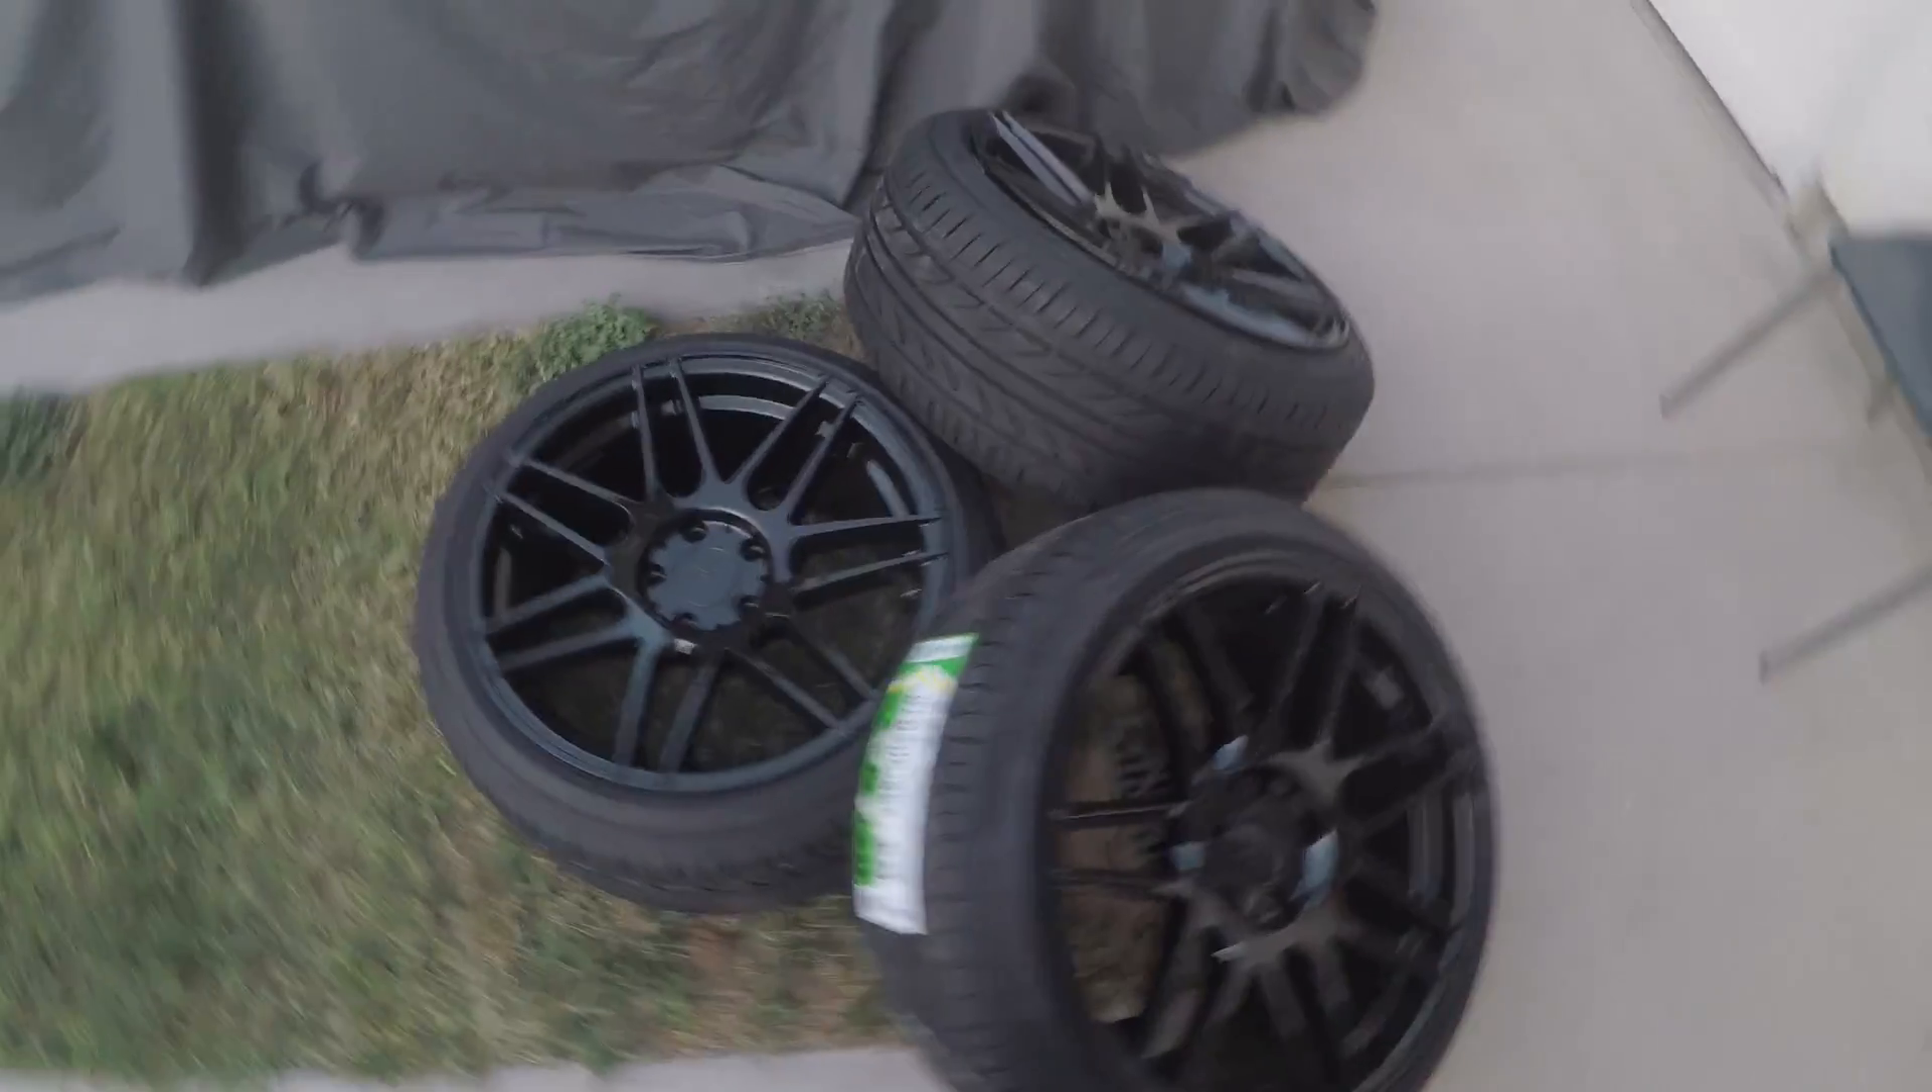Bueno pues aquí ya tenemos los rines con las llantas puestas.